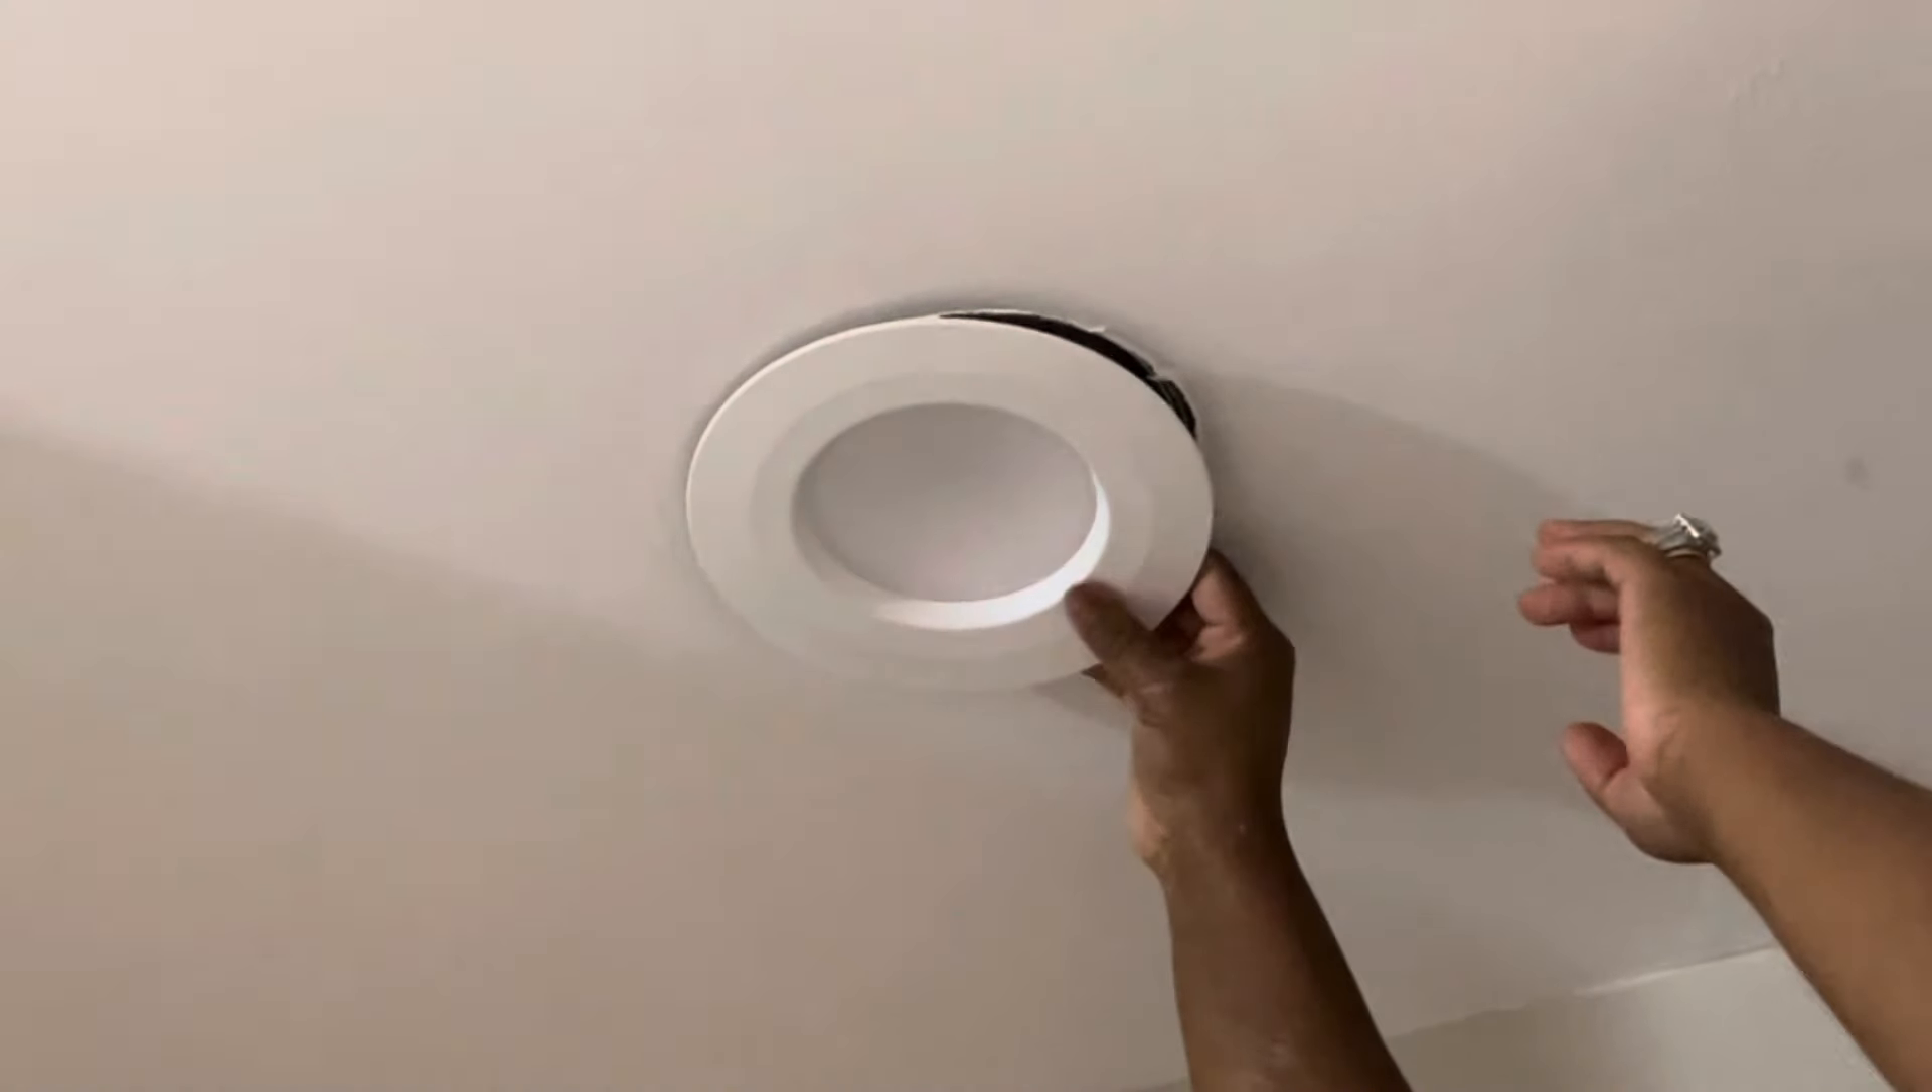You see there's a little gap right there that gap's not supposed to be there.